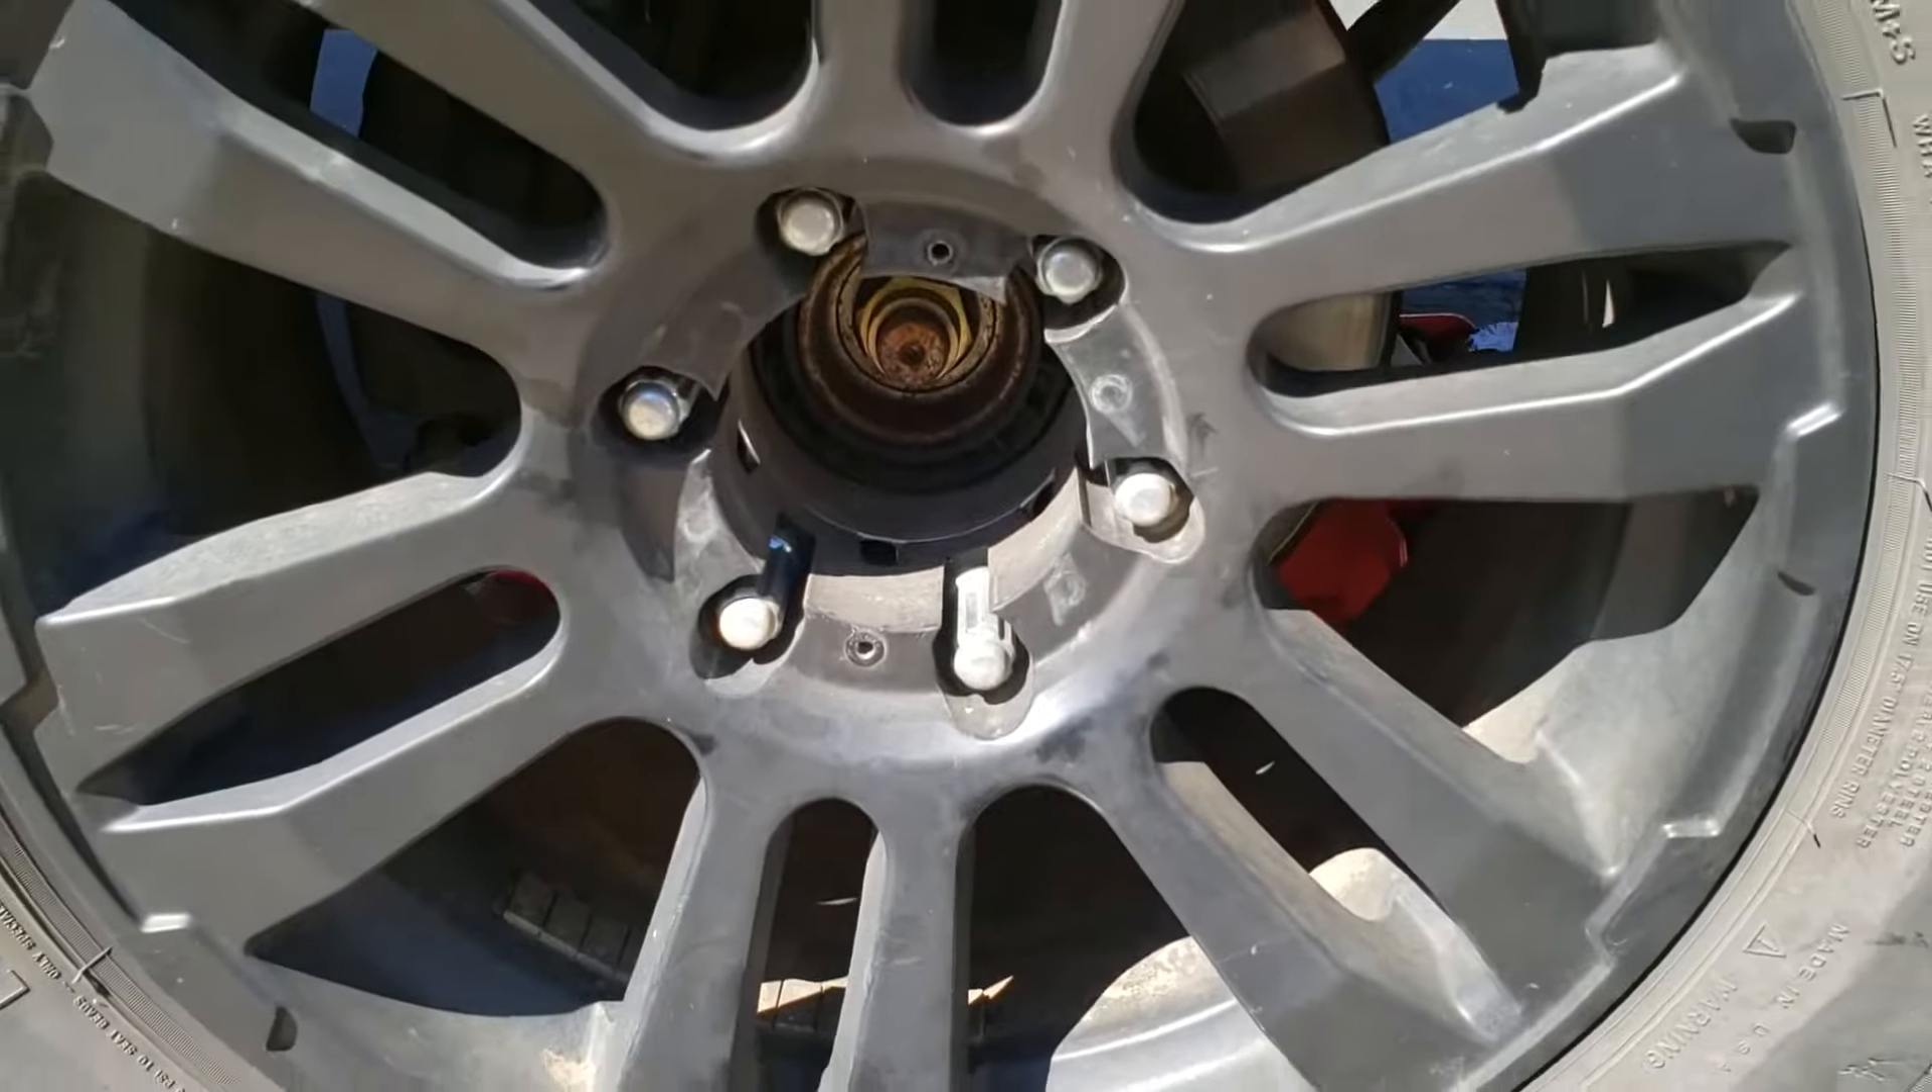So now we can go ahead and finish taking off those lug nuts so that we can get the tire off.